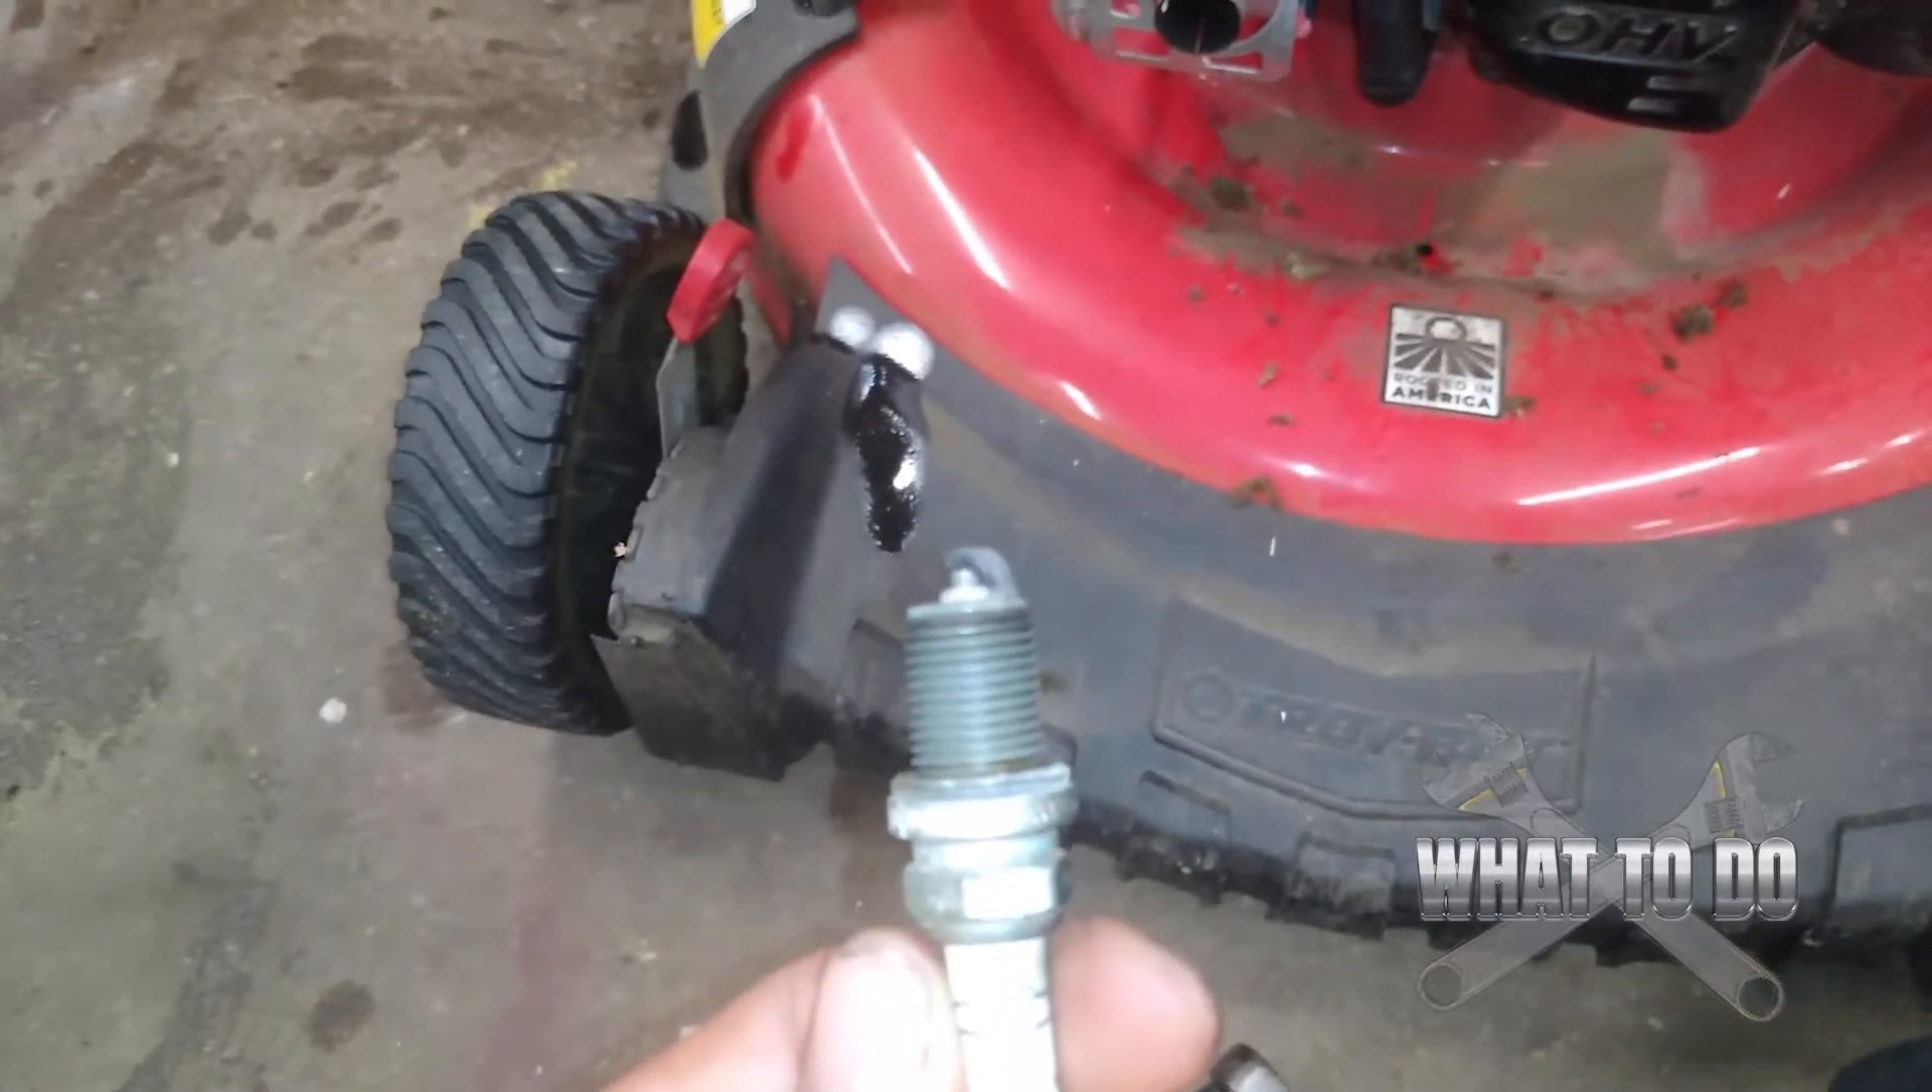There we go. Plug is out.